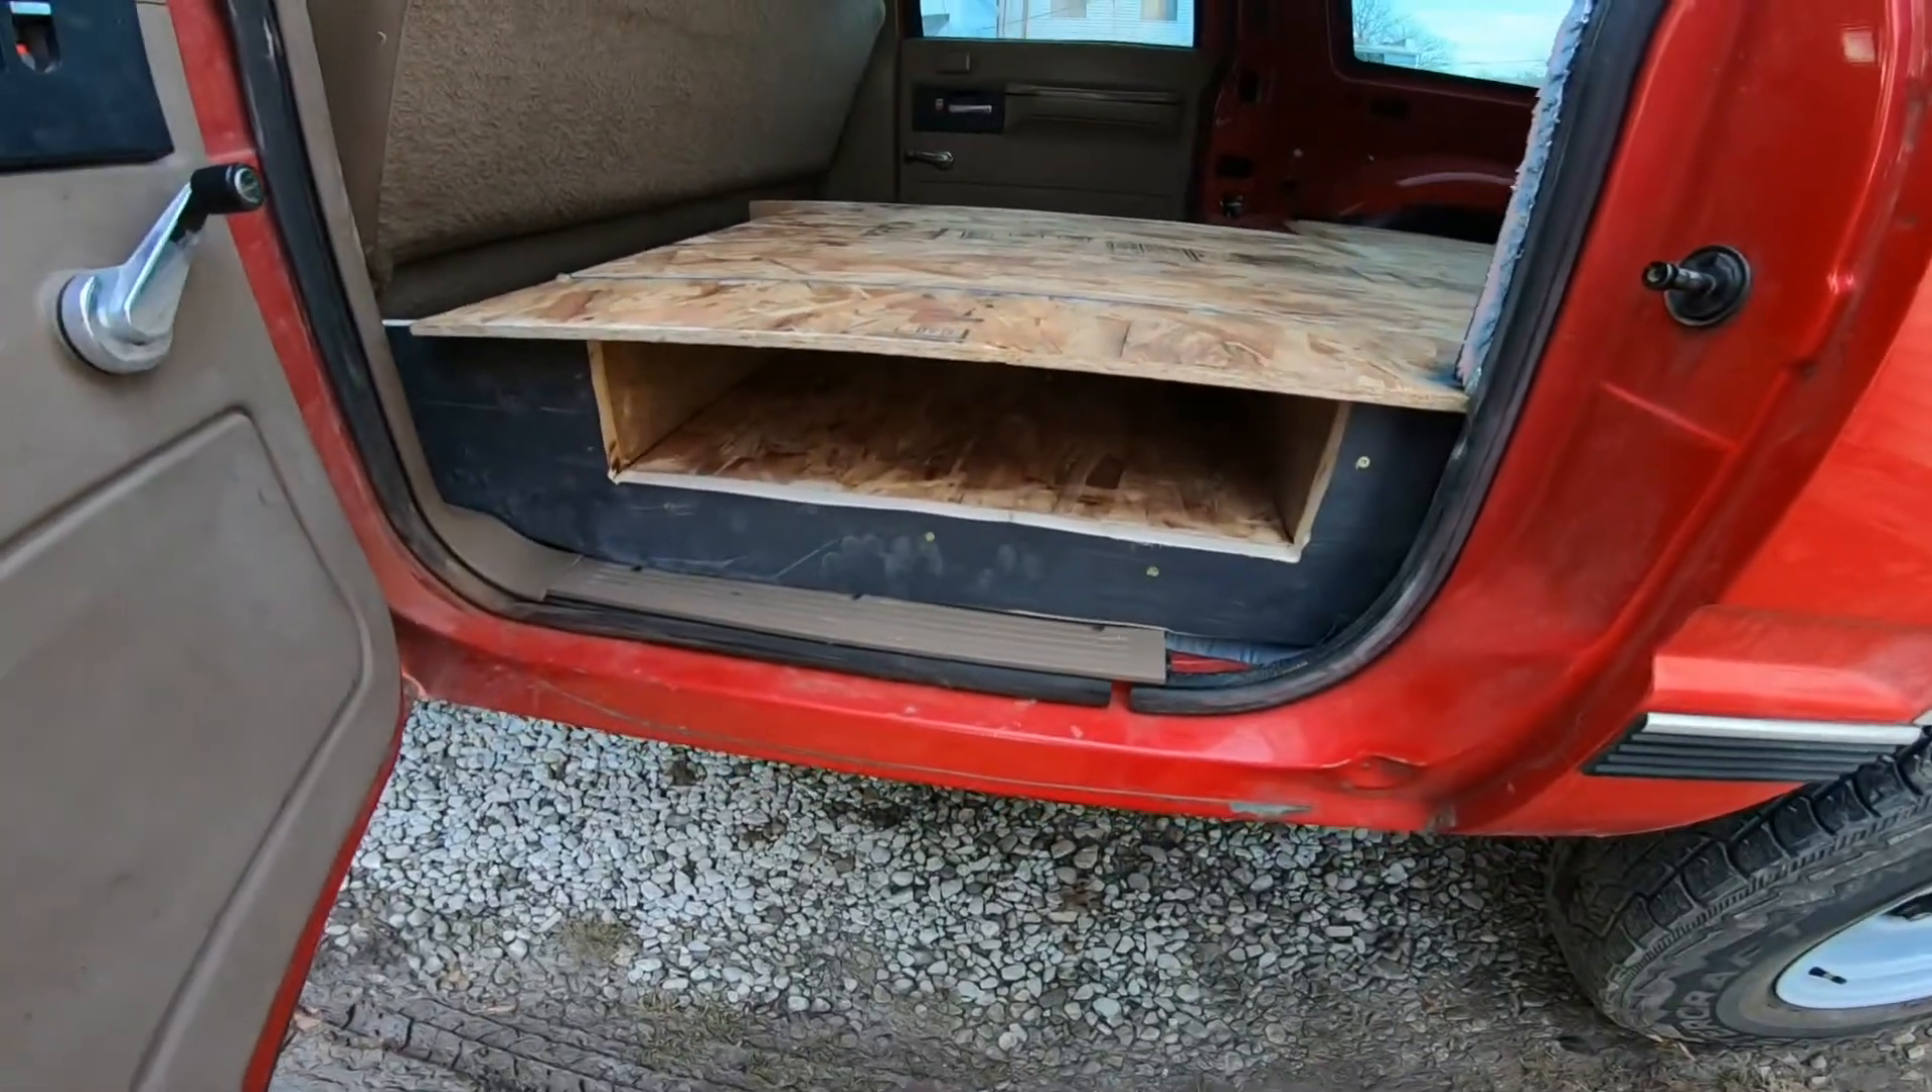Okay, we got the box all done.